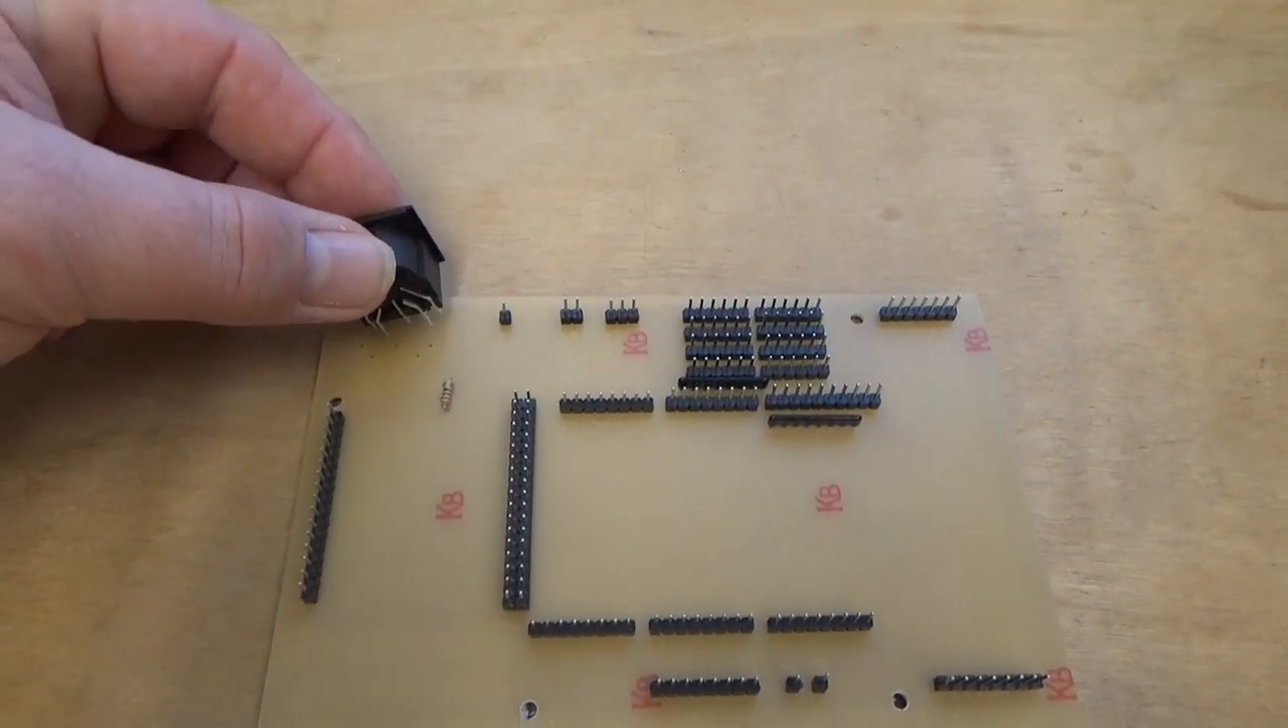So that's everything on the board now except for the midi socket that's over here.